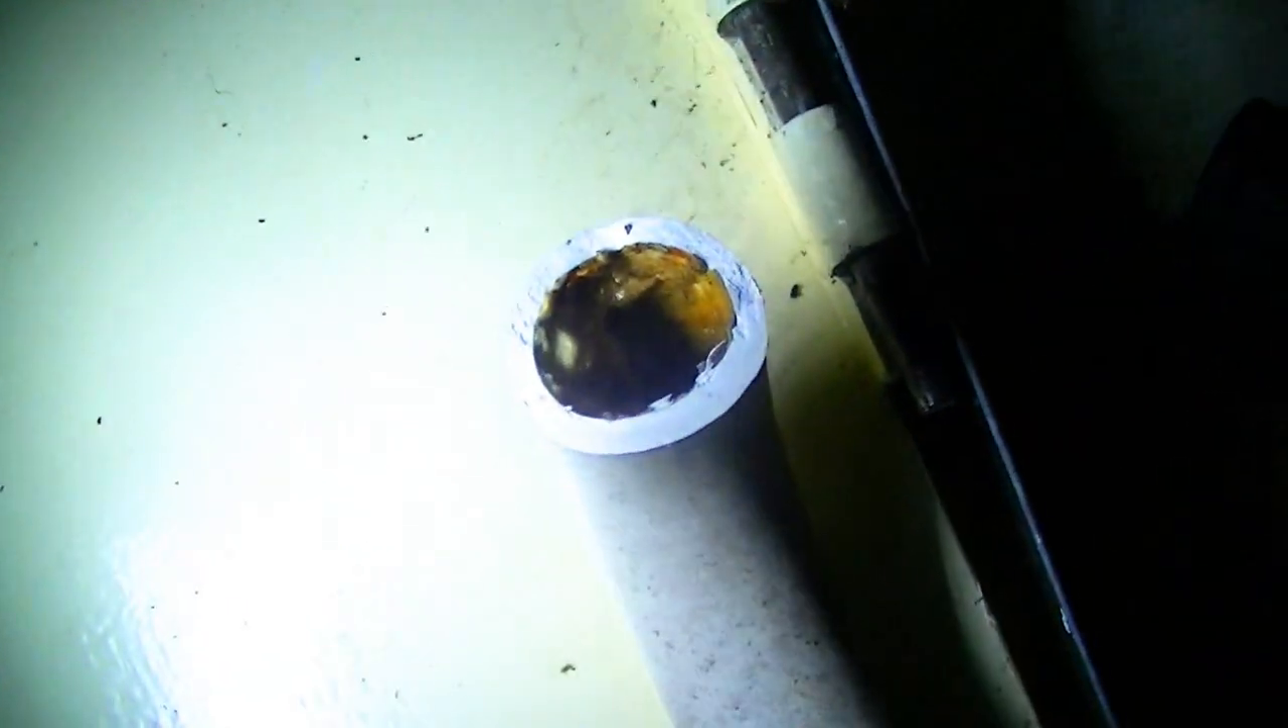We have our drain disconnected here and we'll probably replace the trap because it's full of some nasty items.